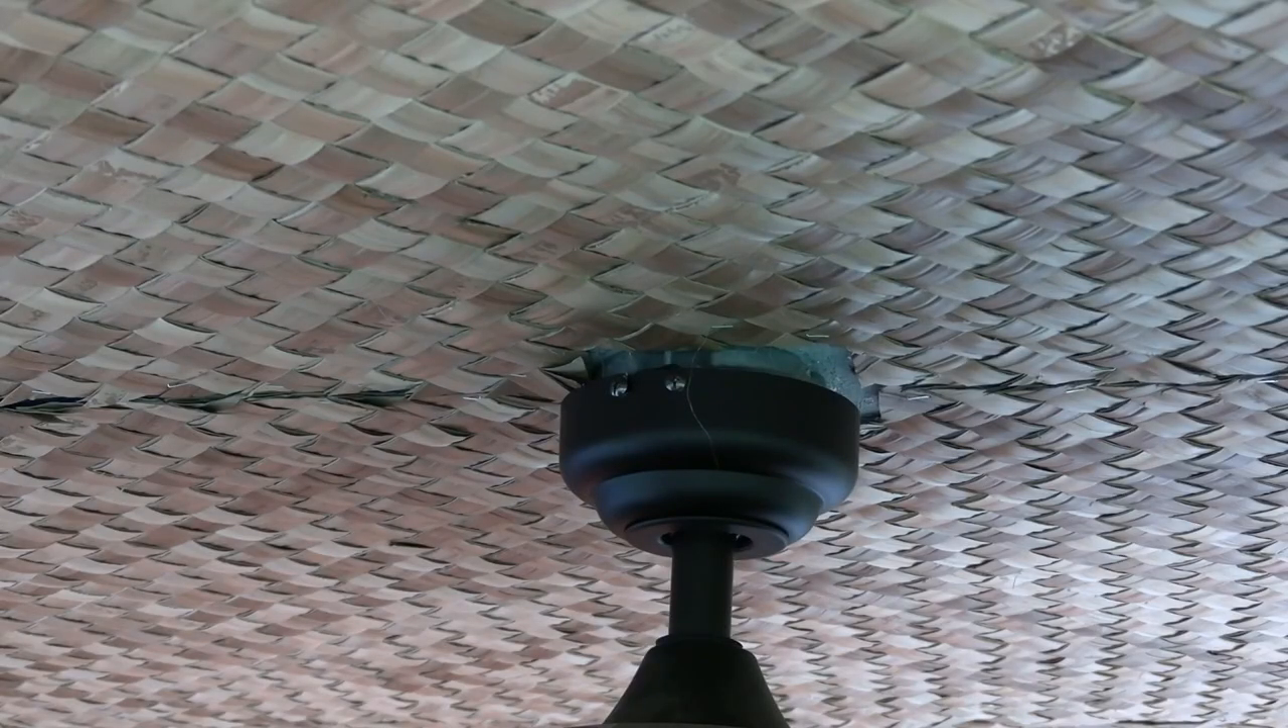So when I made my cuts for this, I got kind of close, but I got some pretty big gaps here.